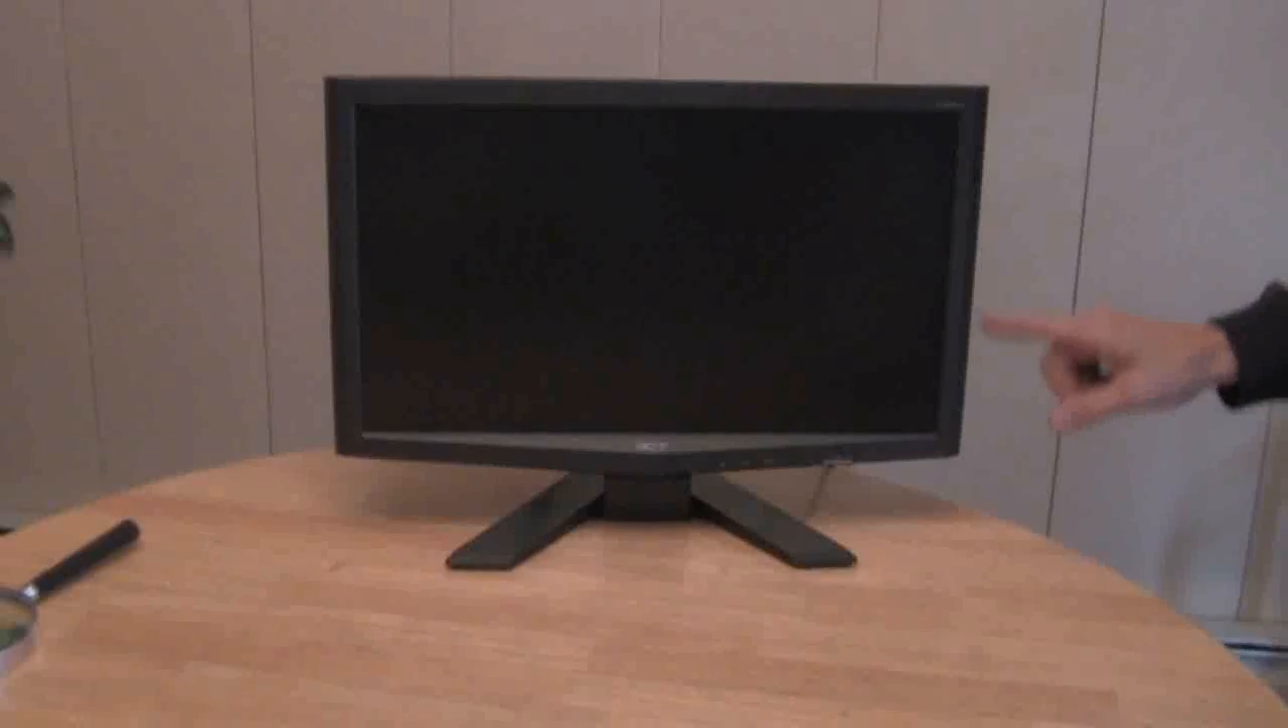All right, as you can see, I got the whole monitor put back together.